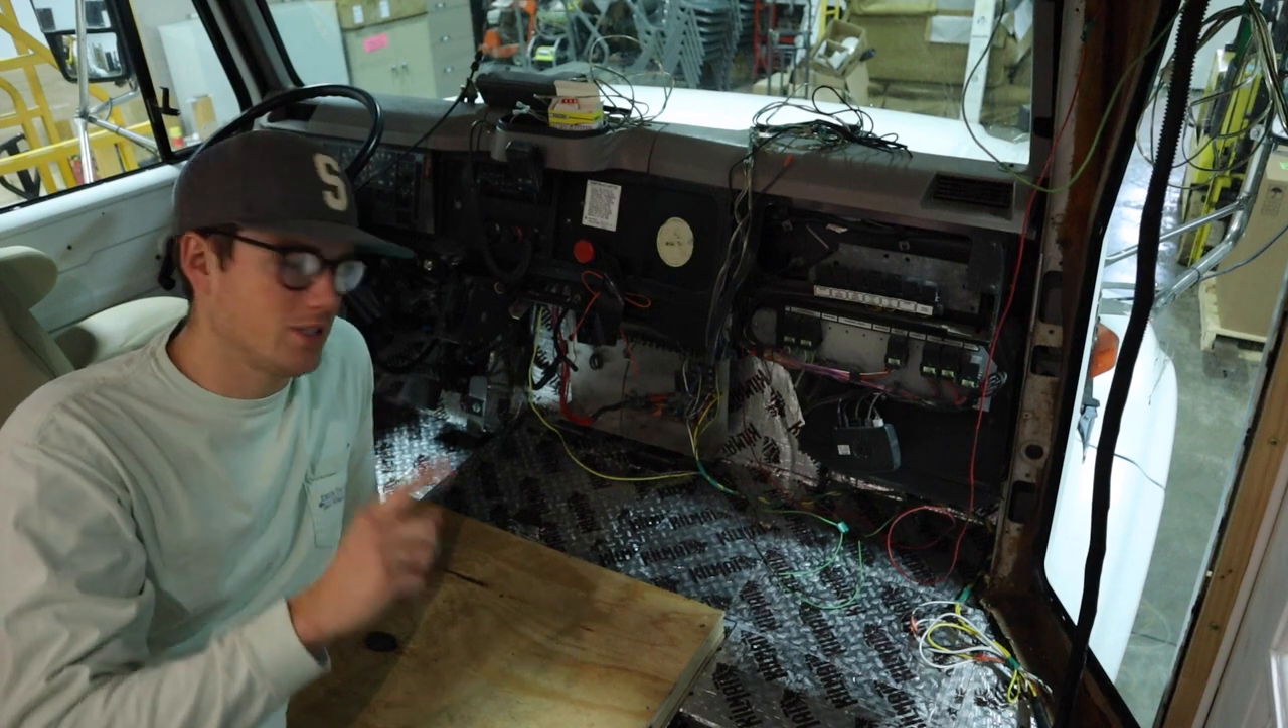You can see we've still got some wires here dangling.